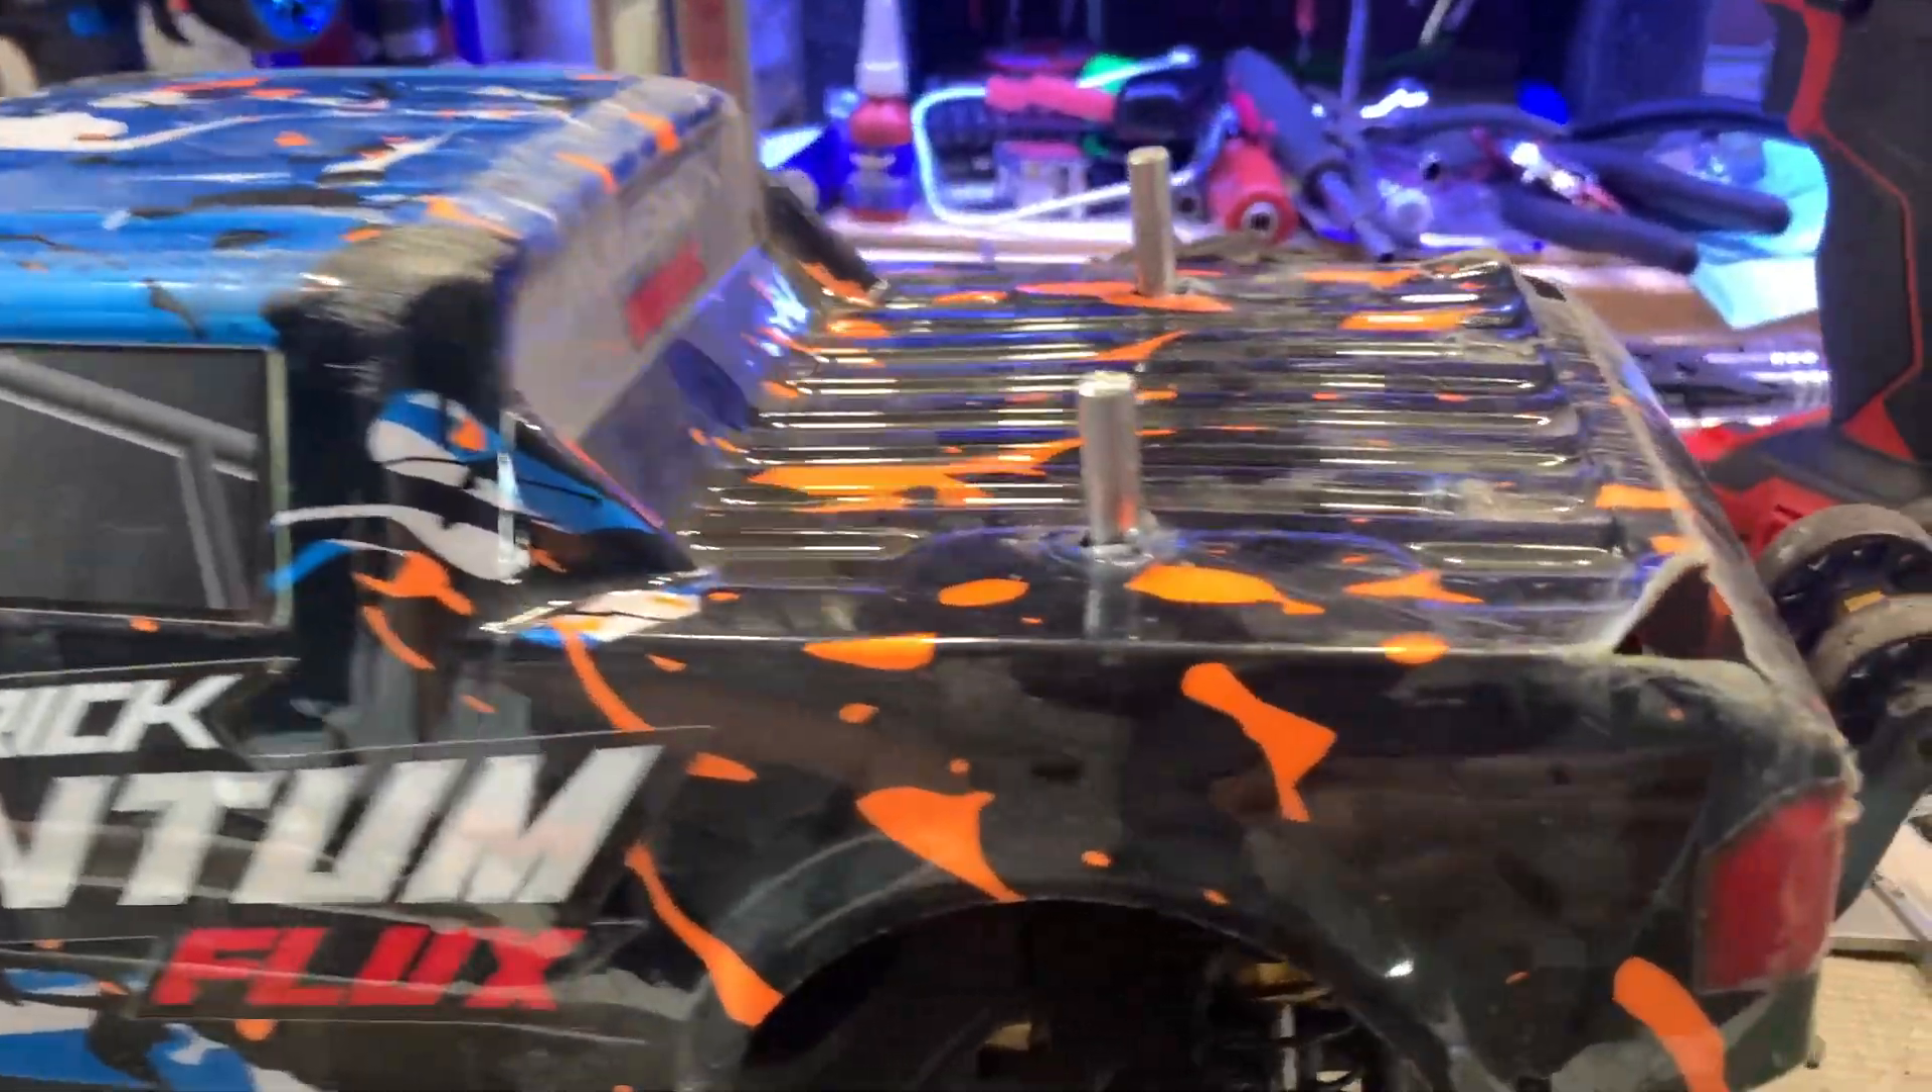Those posts are a little bit too high.